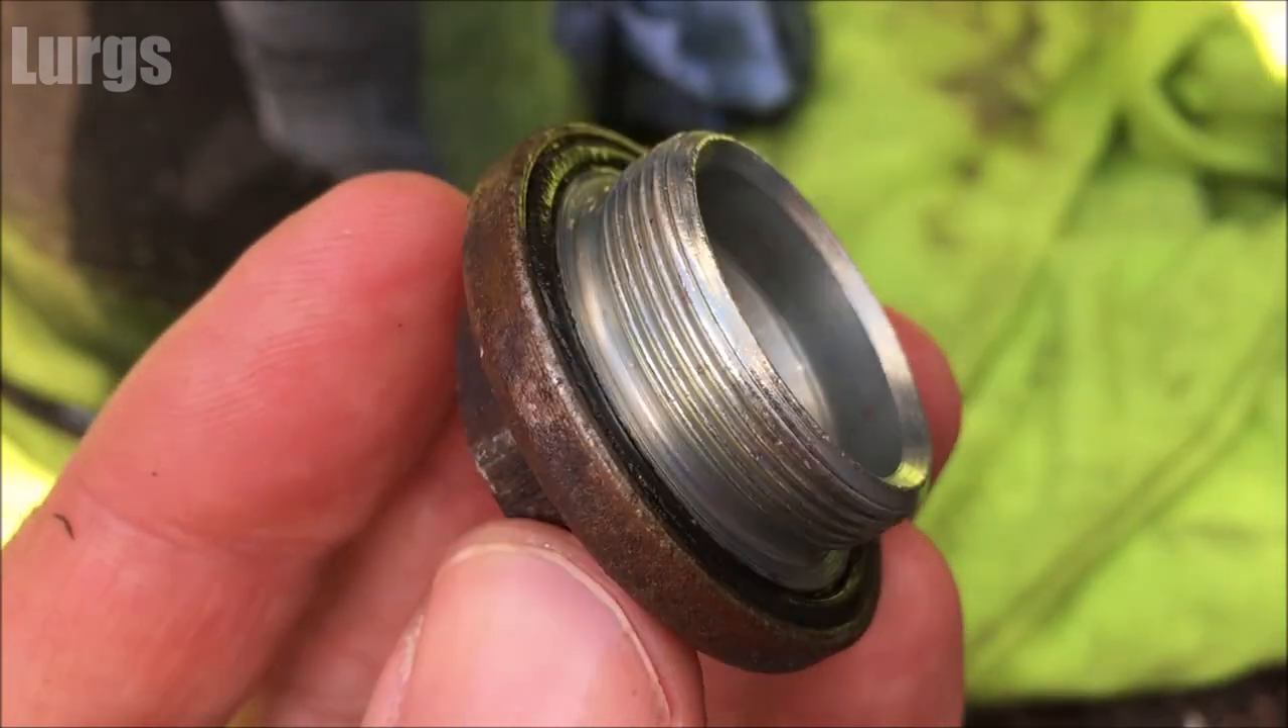So this is the sump plug which I've taken out and you can see the rubber o-ring in there so you can just pull that out just with a small screwdriver.